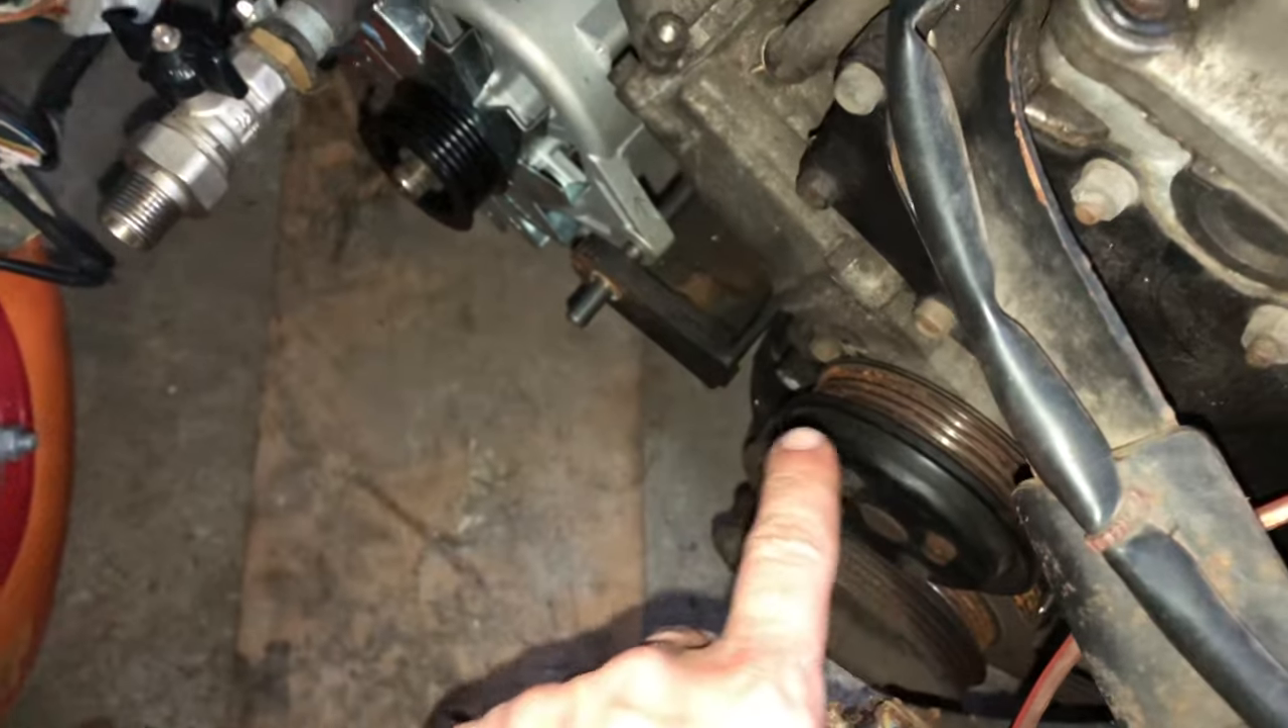Mamy już alternatorek Tylko, że czekam na pasek.